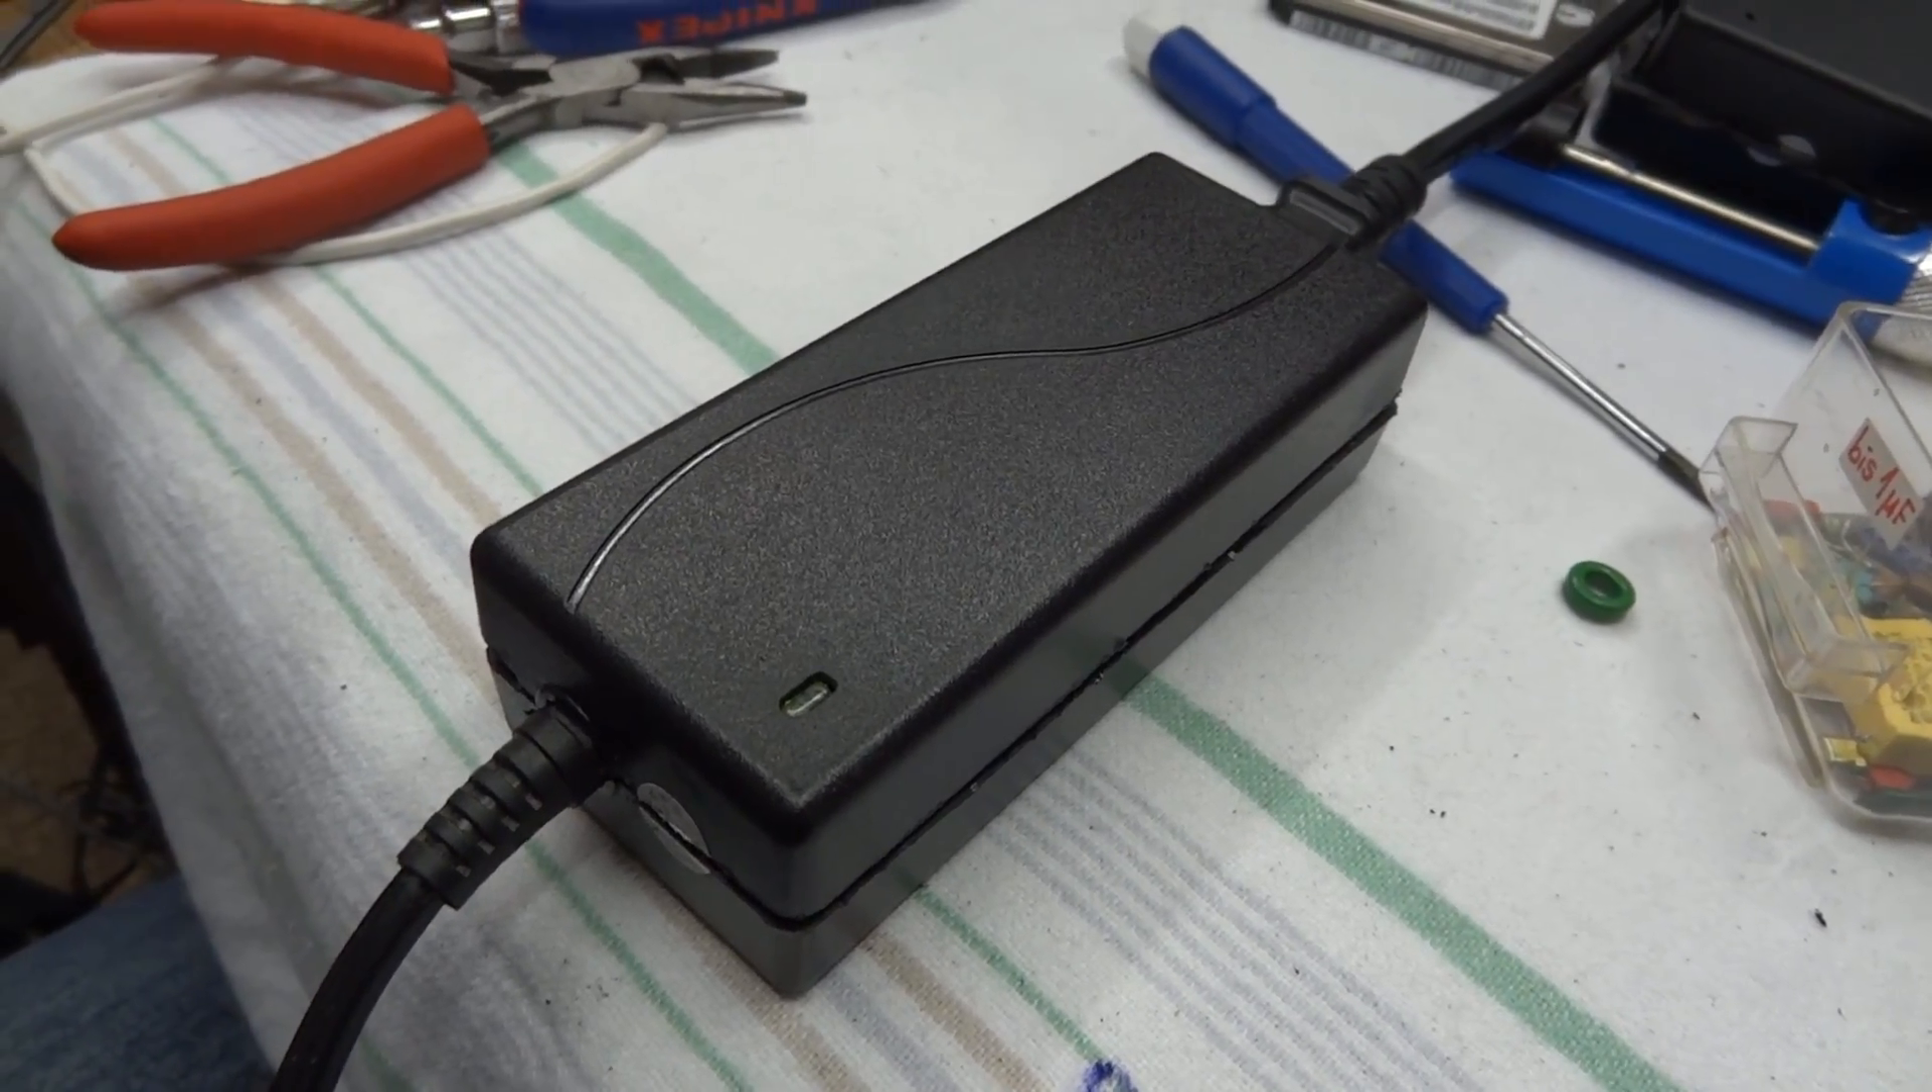I haven't taped the housing back together yet but as you can see it does fit.